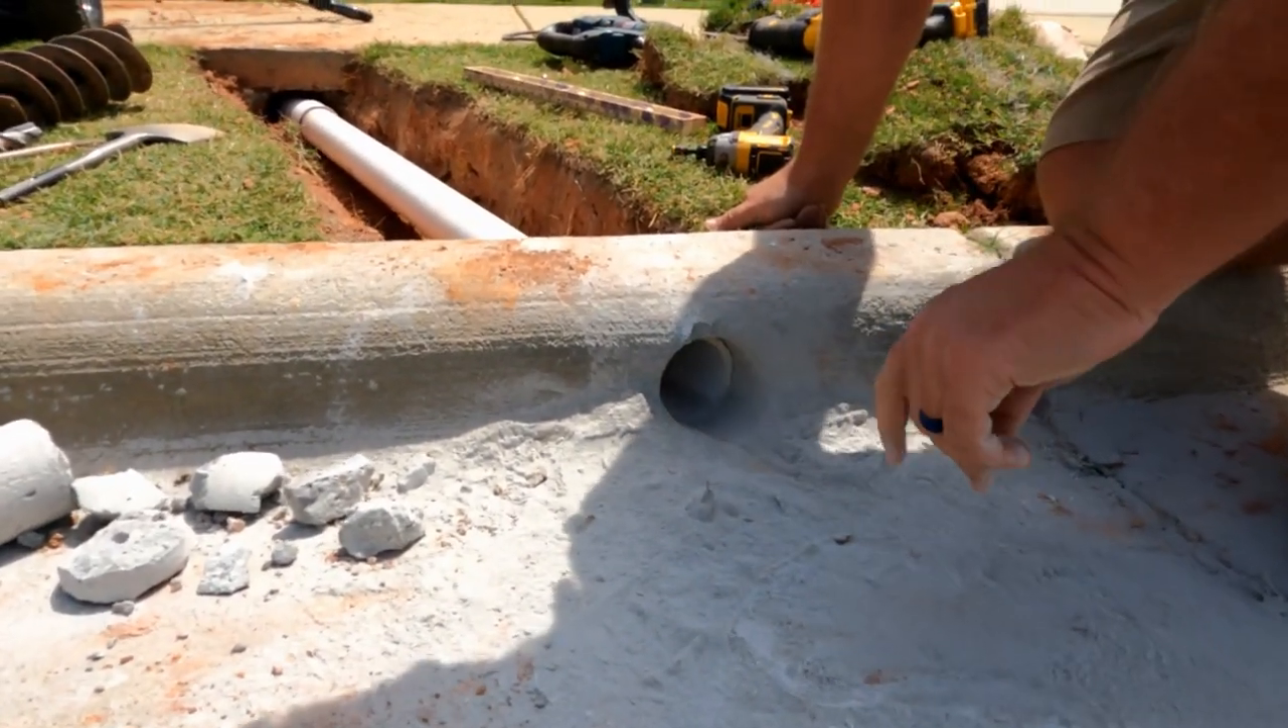So we've got our fitting going through the curb.